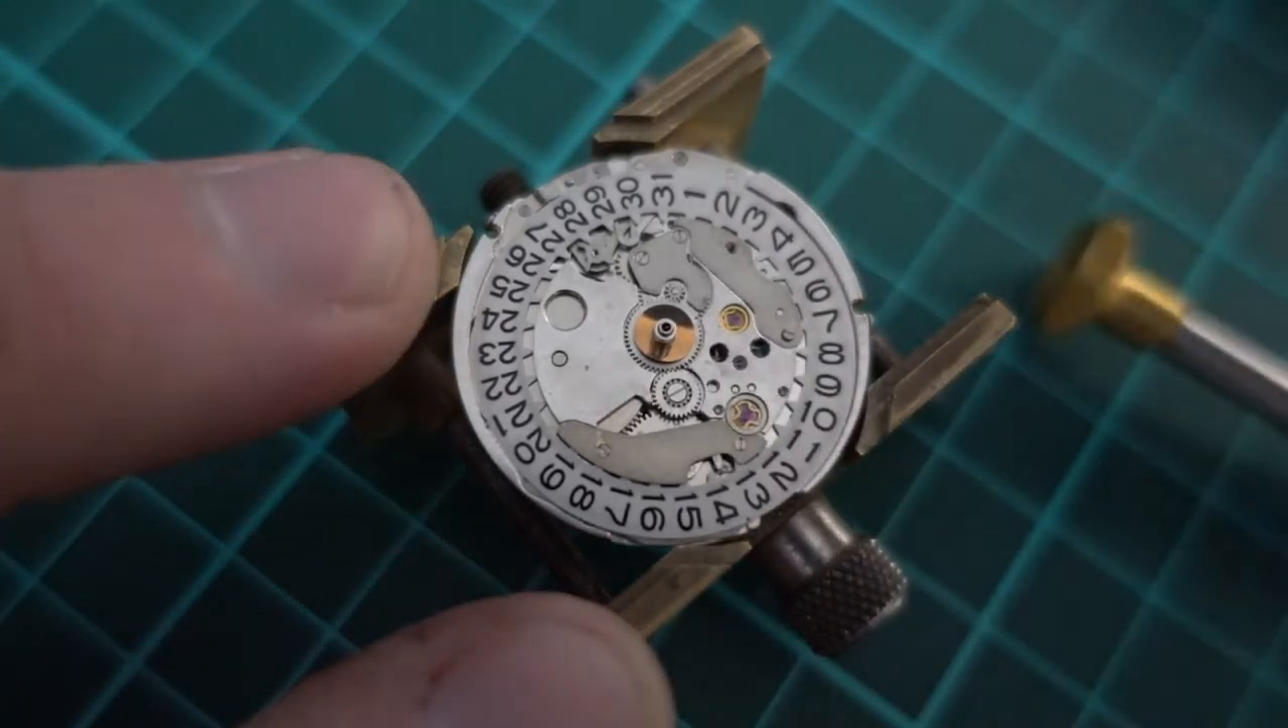Now I've already taken off the dial and hands which I didn't do on camera because it's quite fiddly and because of the good condition of the dial I didn't want to risk damaging it.